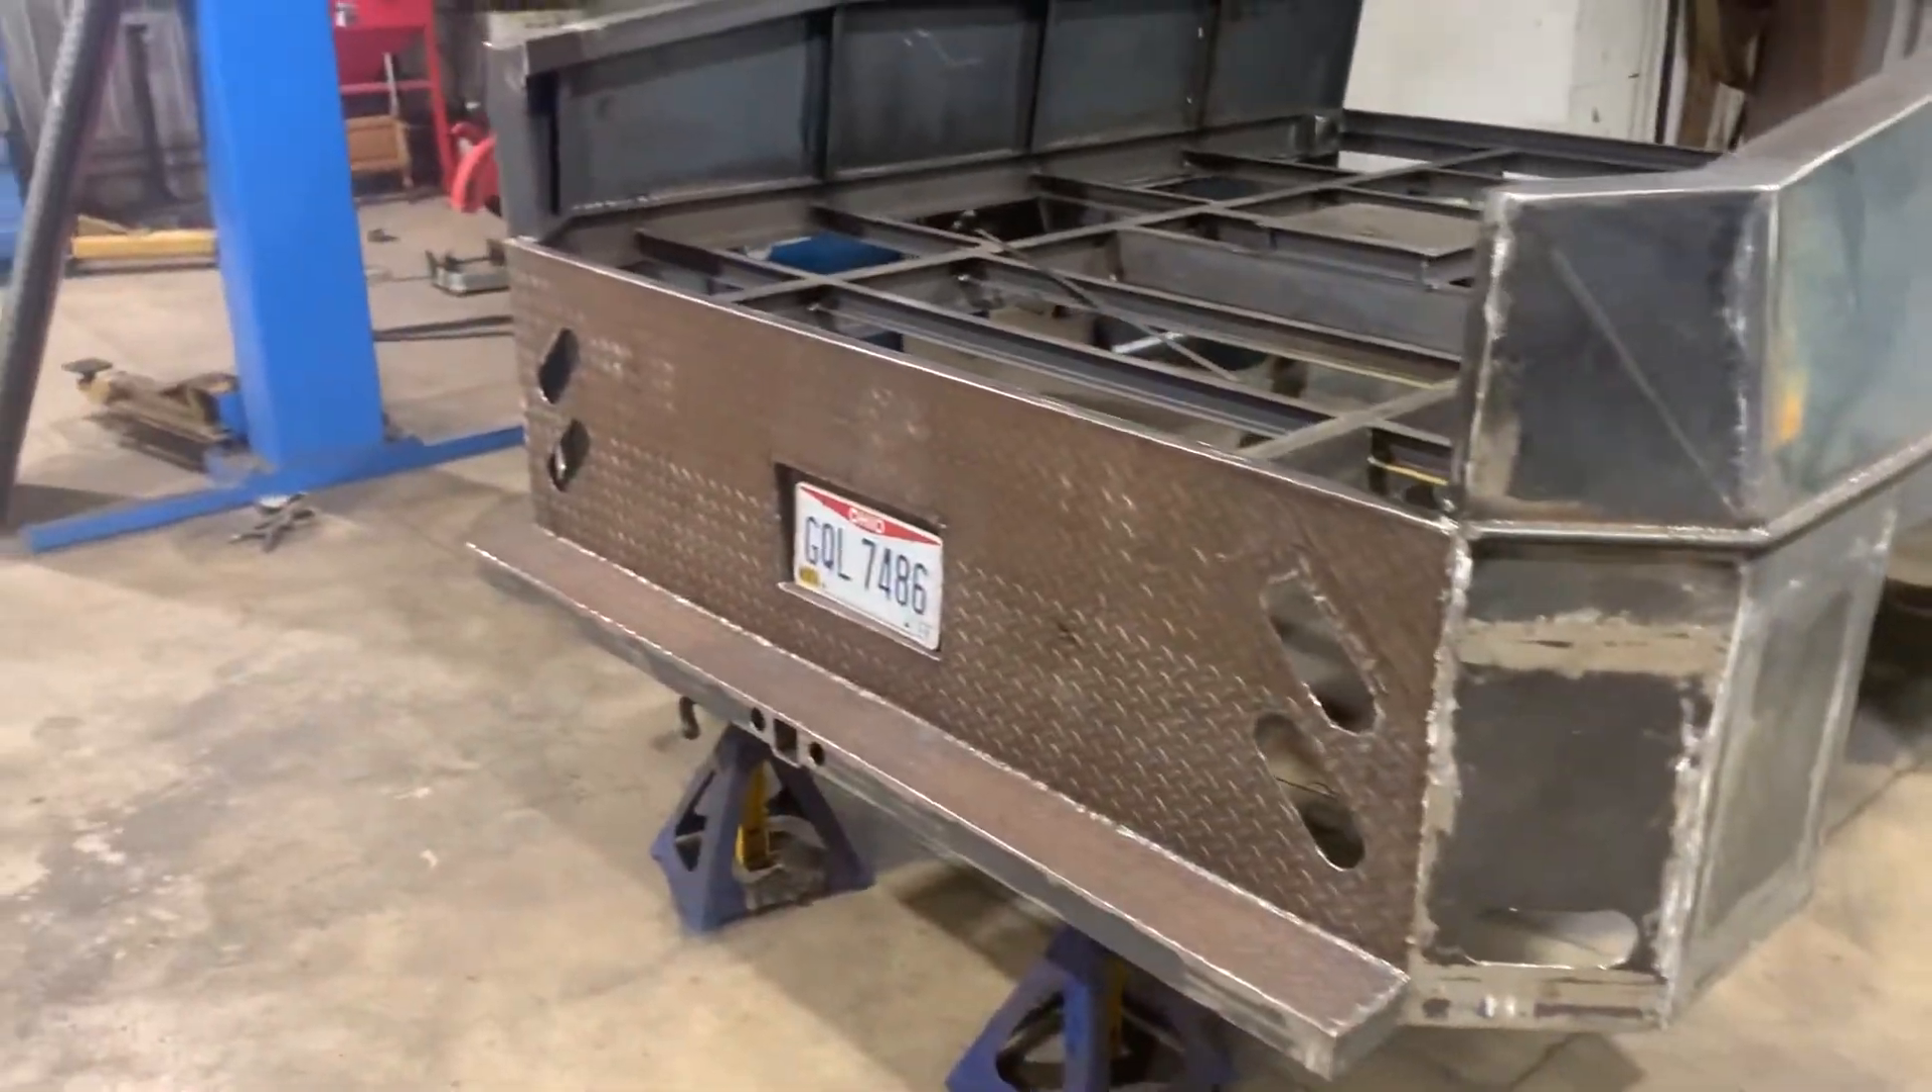I as you can see got the sides done I've got the corner pieces welded in.